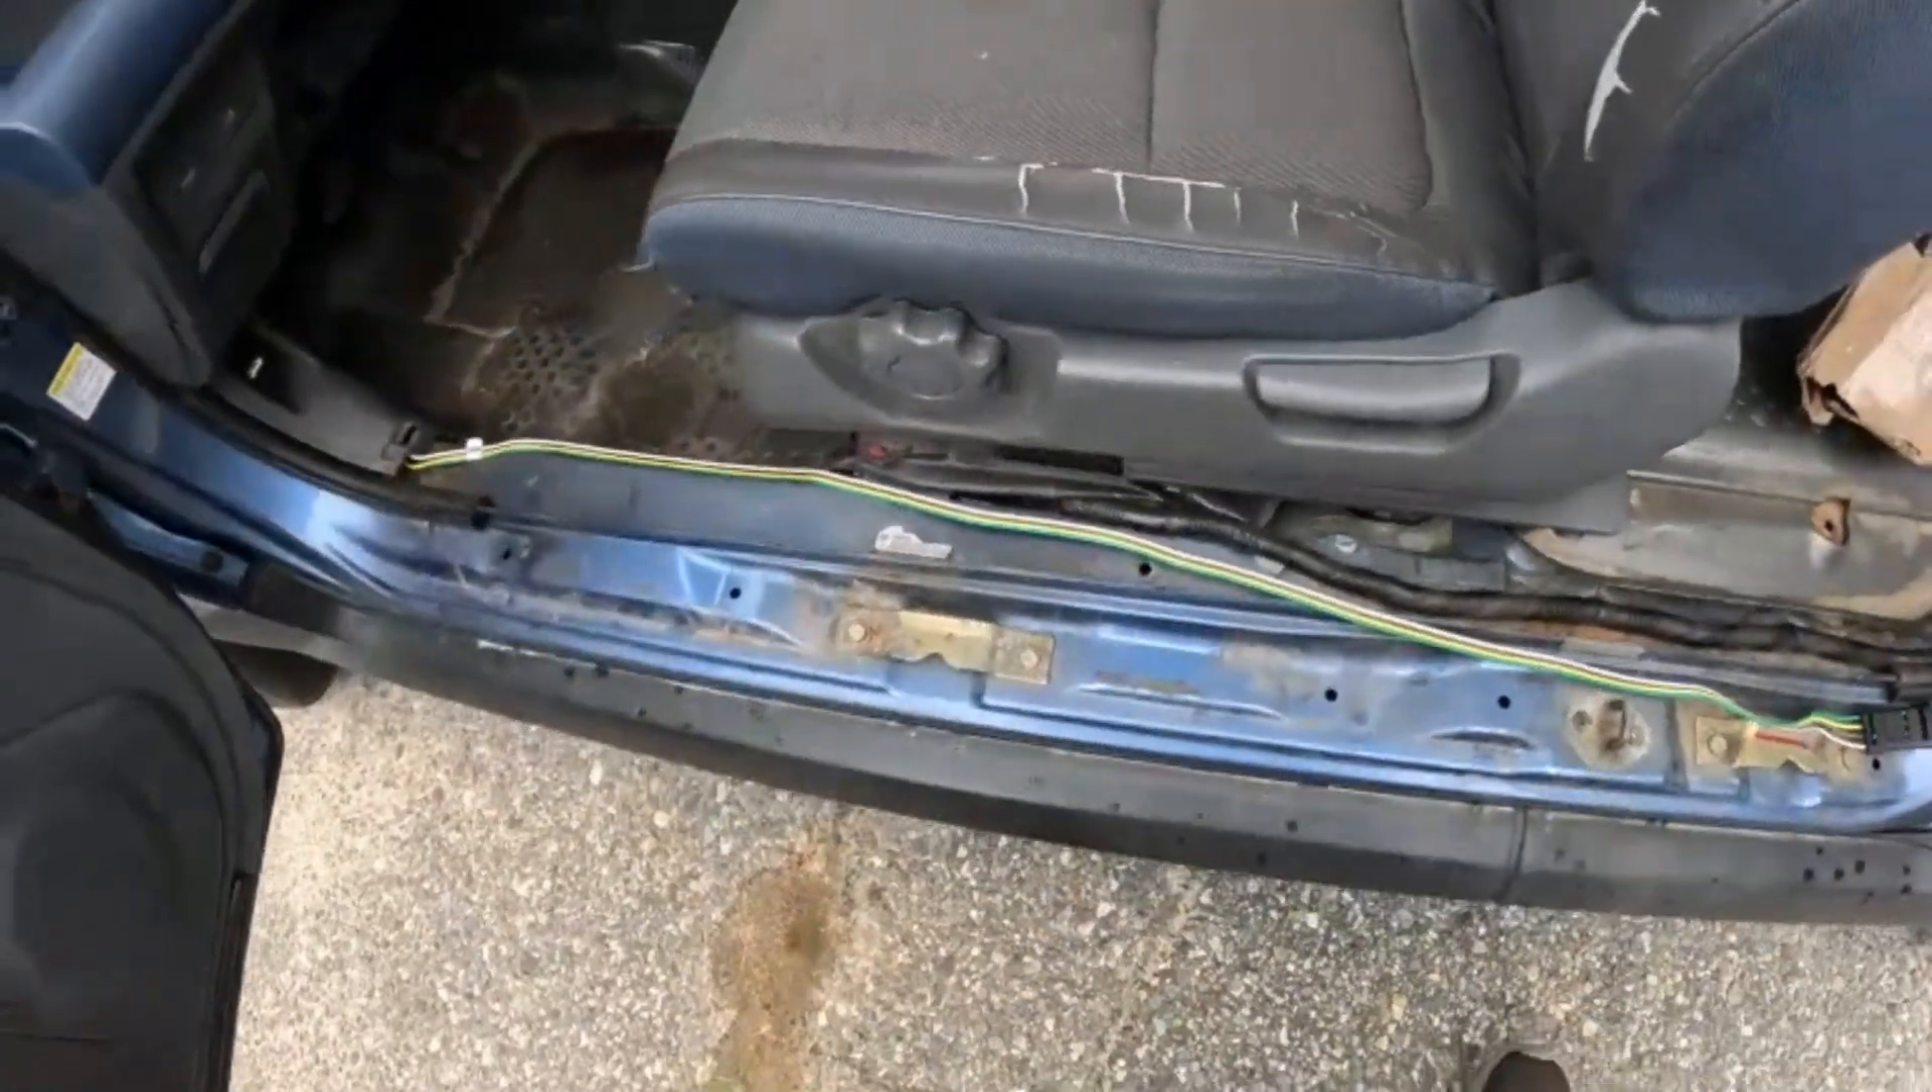So, we're just going to remove this, and there you can see our exposed trailer harness for the install.